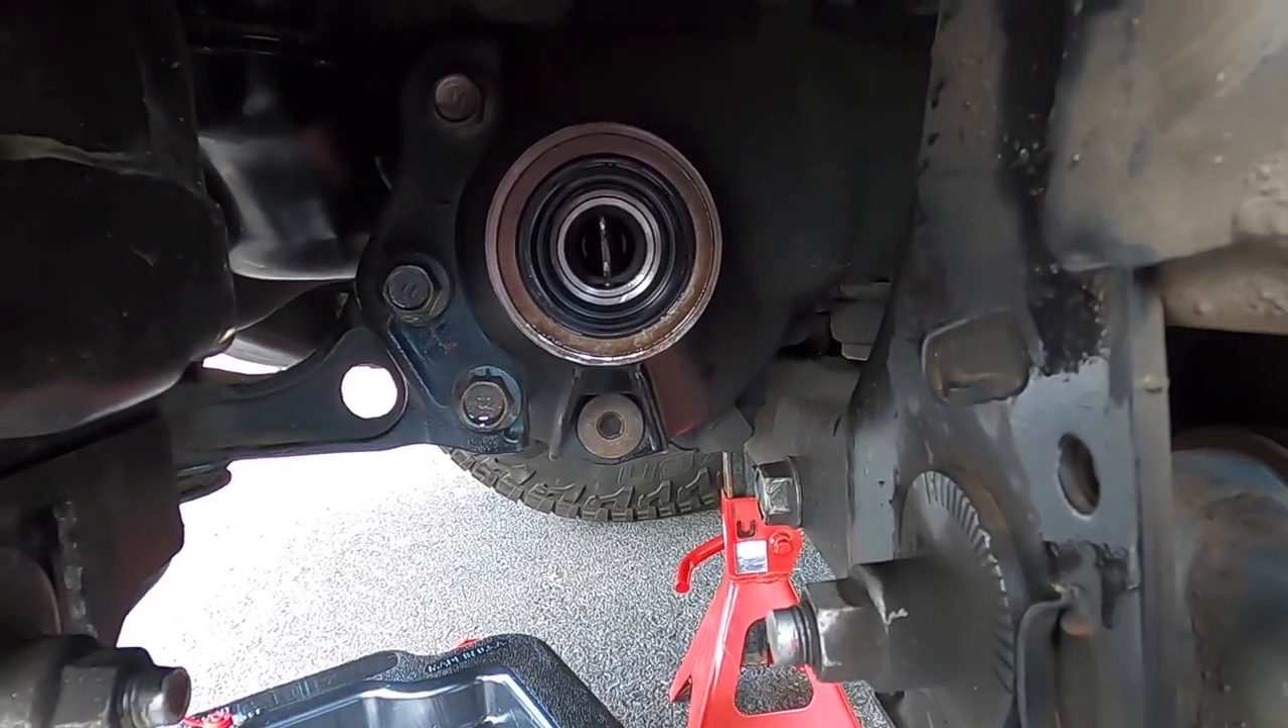As you can see we've got the new seal in.